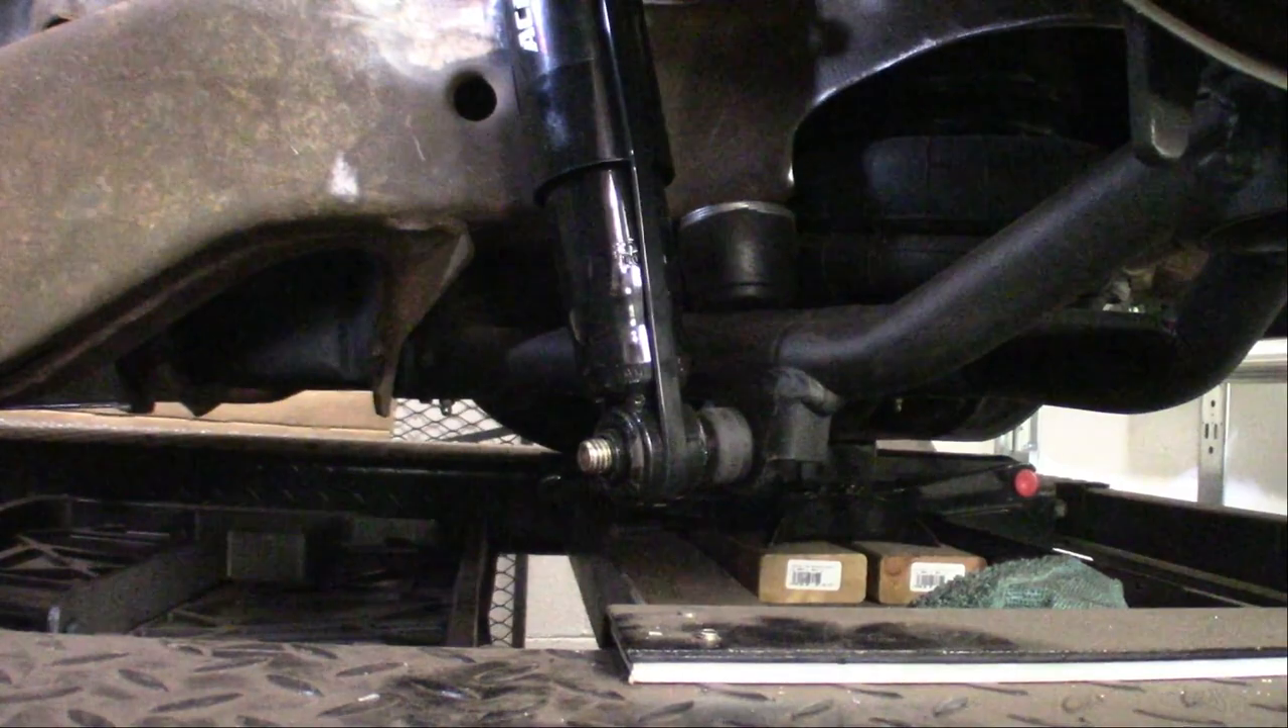And the shock fits in there nice and perfect.